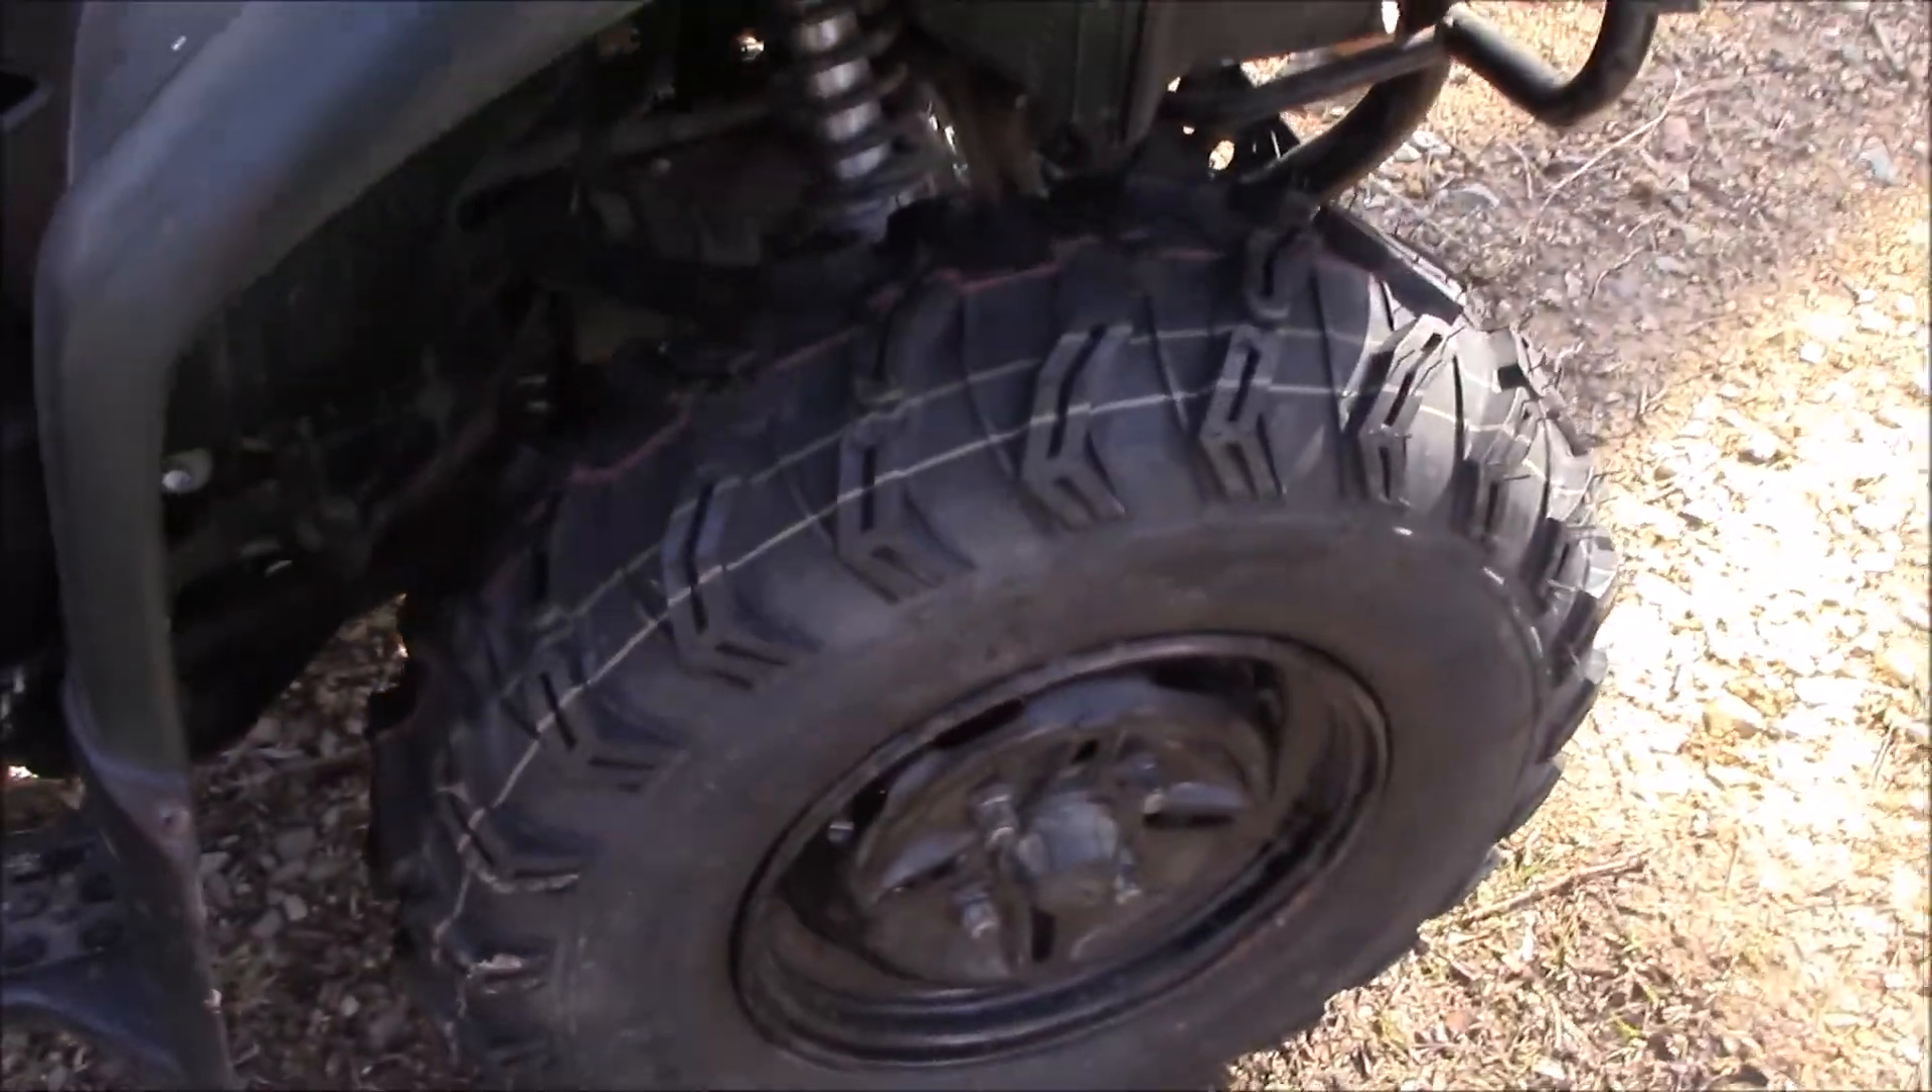Got my new tires on the front here.